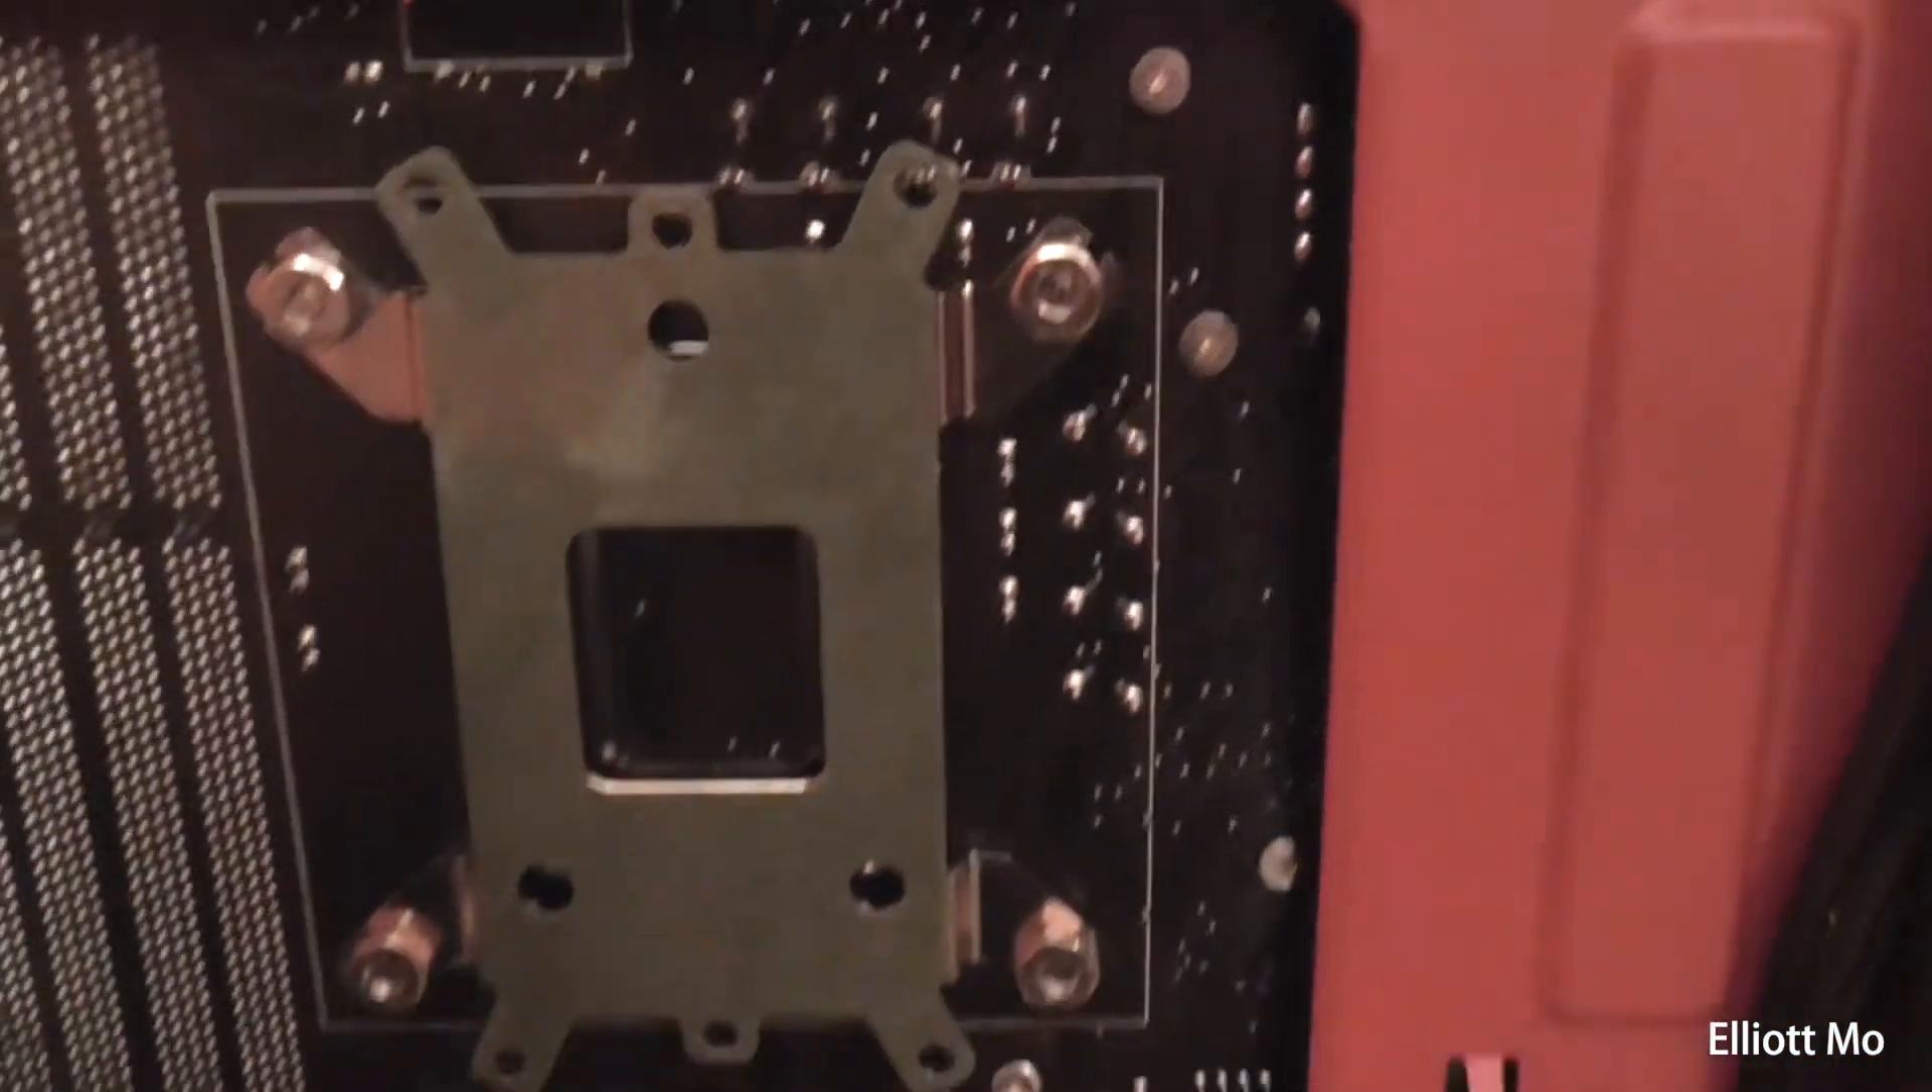So I've just got the bracket on.